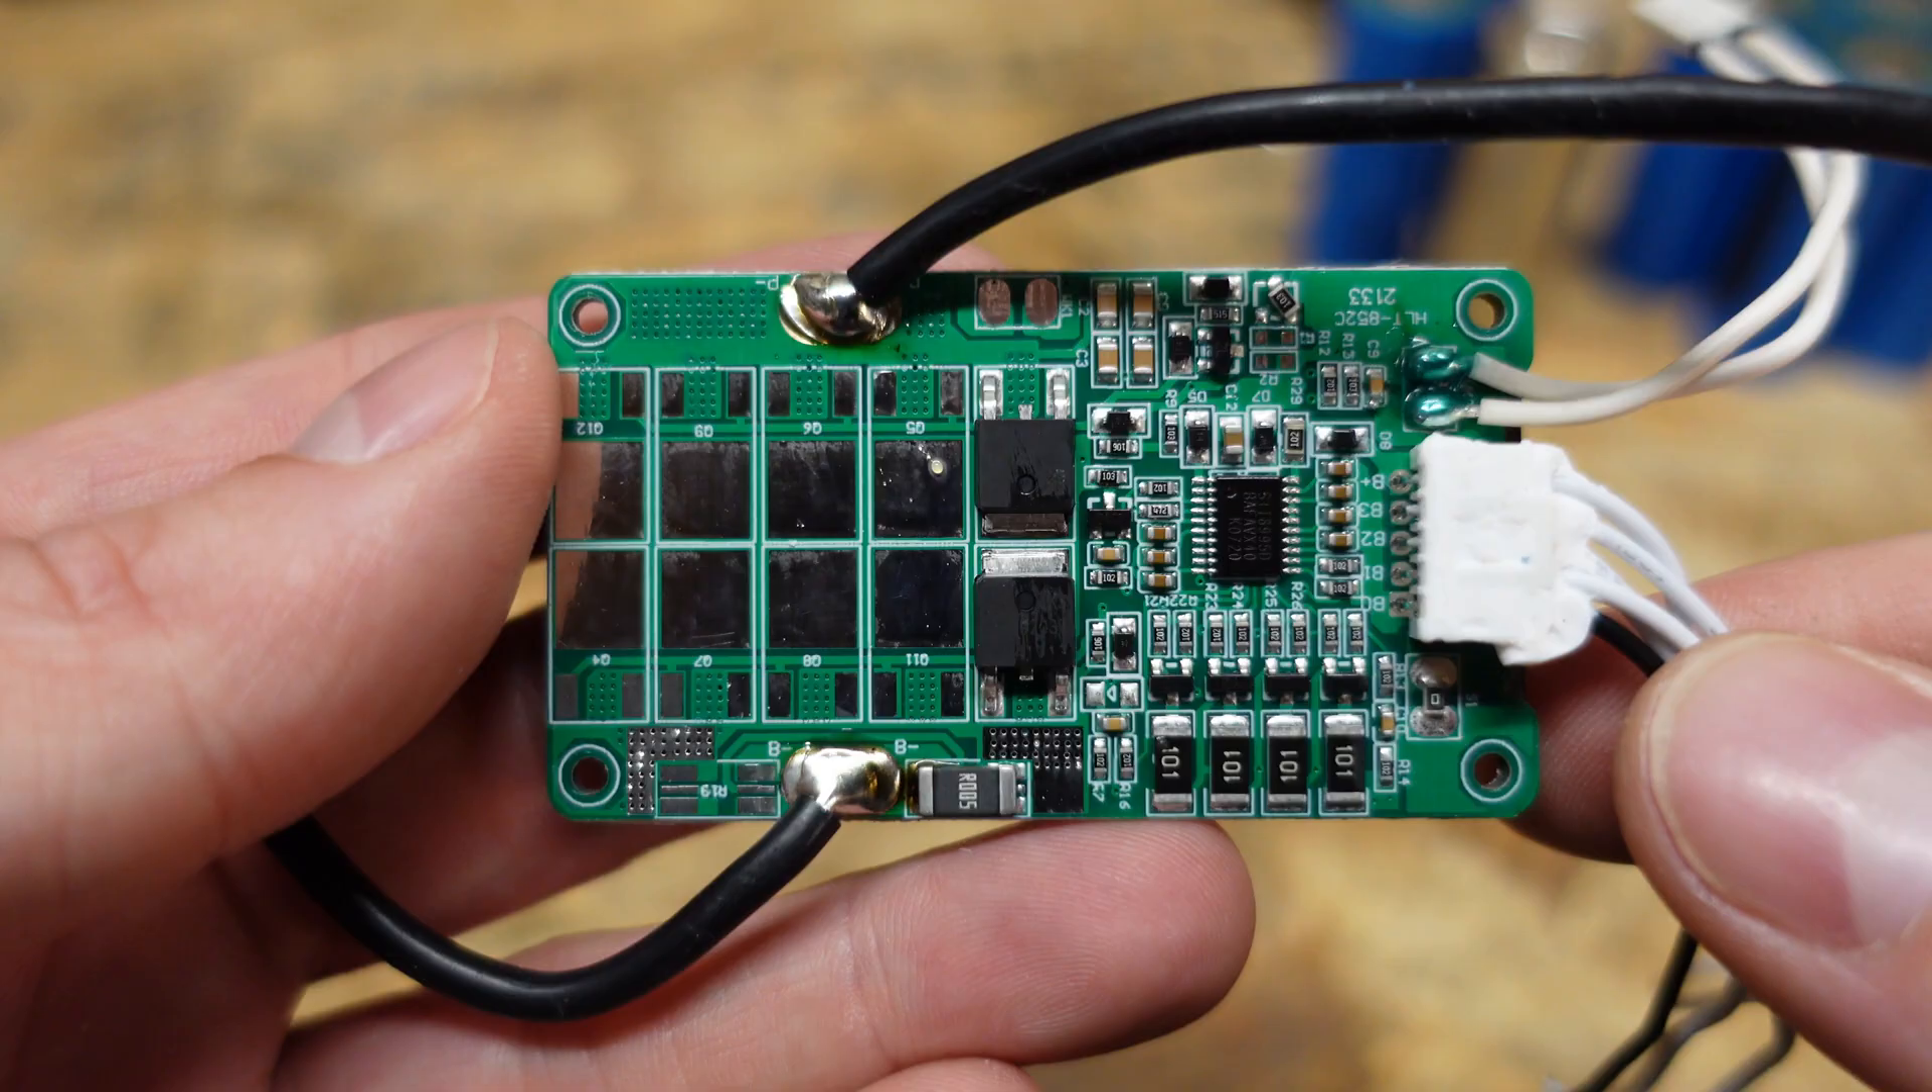So and I did pop the cover off the BMS here just so we can take a quick look.